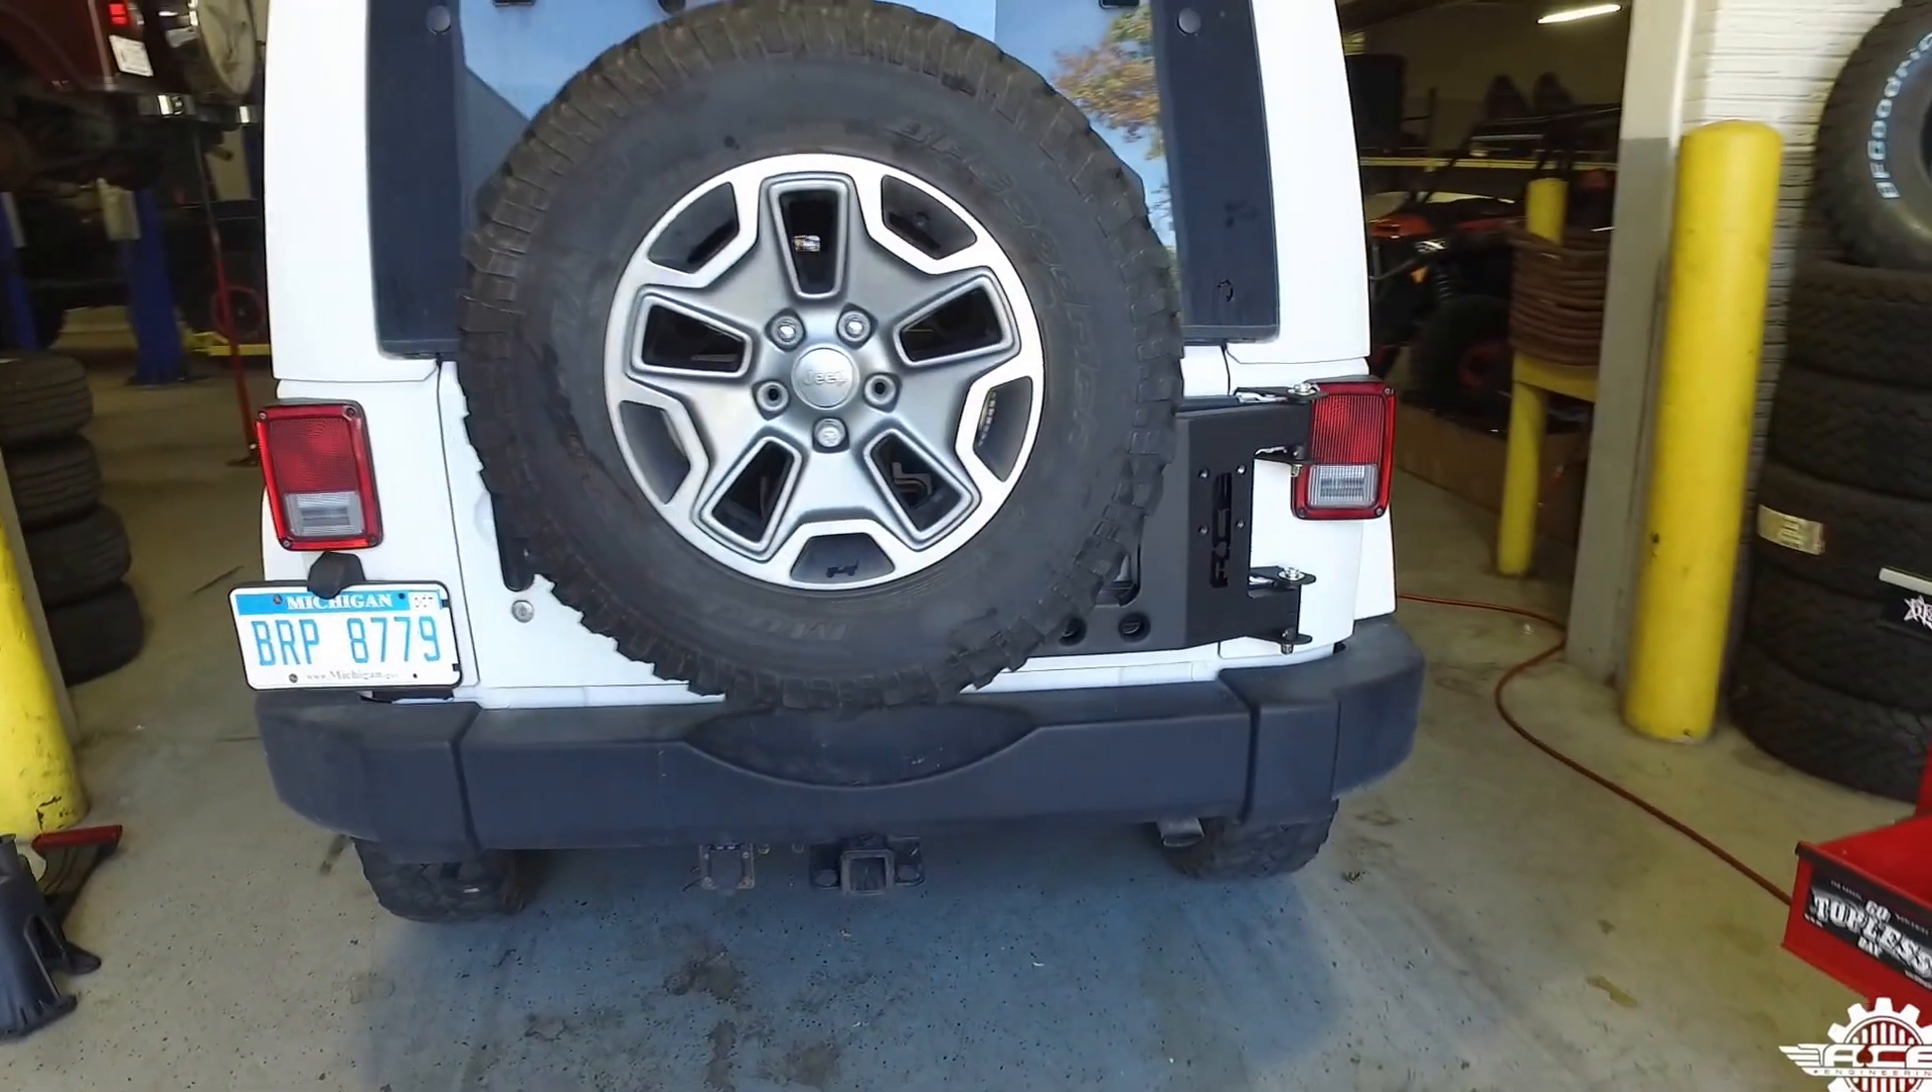Congratulations, you've just completed the ACE JK Standalone Tire Carrier installation.